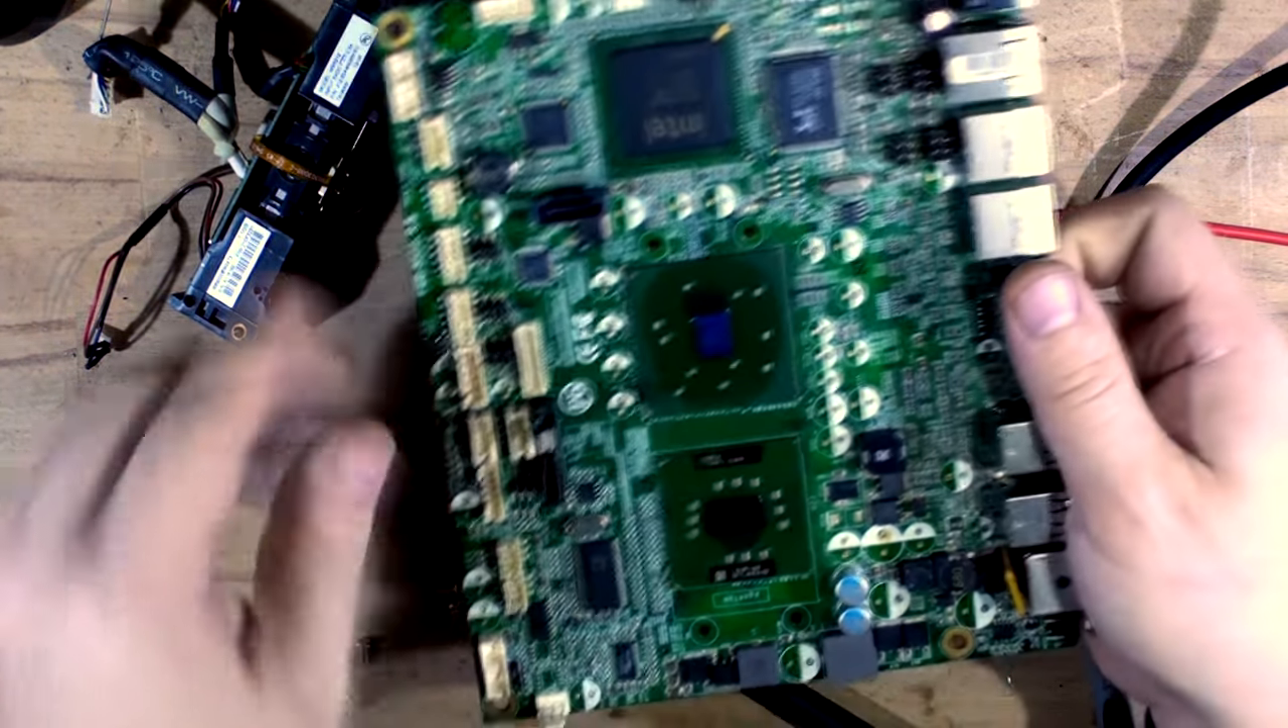I removed the heat sink as you can see.